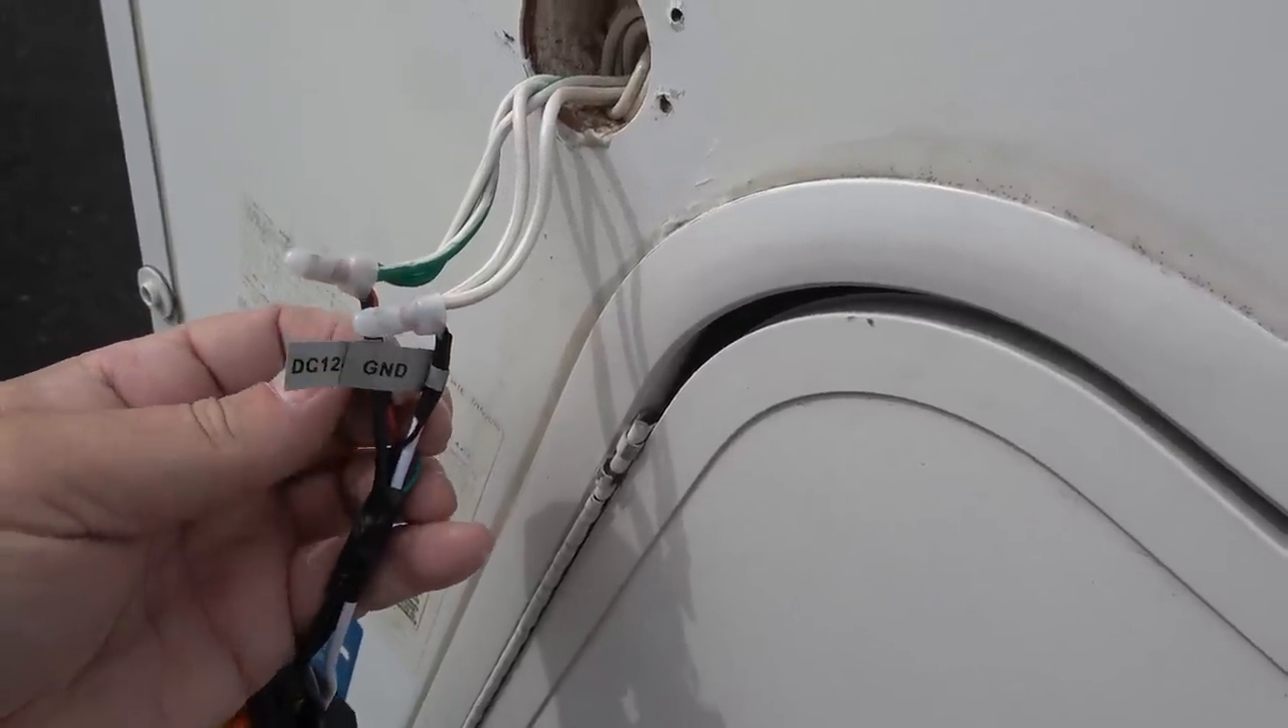And then the pure white wires are negative ground. So I just attached those with the crimp connectors they gave me.